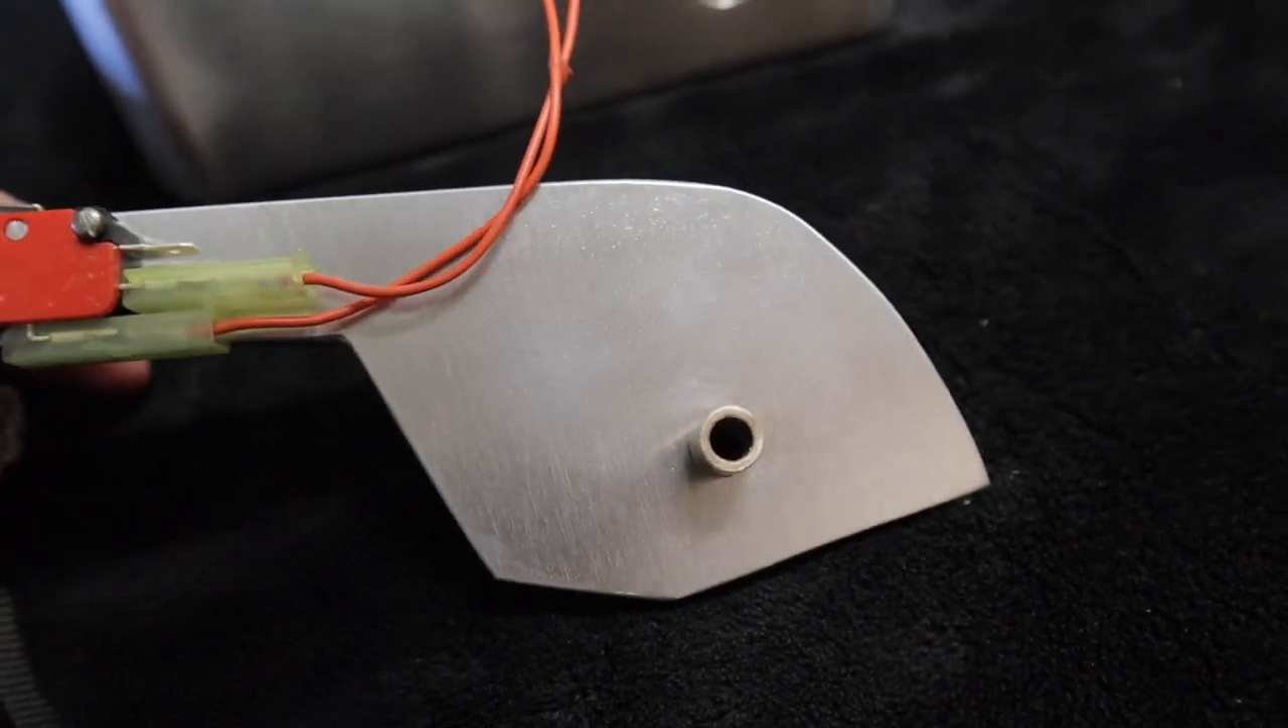I pressed in a bronze bearing quarter inch and that is the pivot point for the bar.